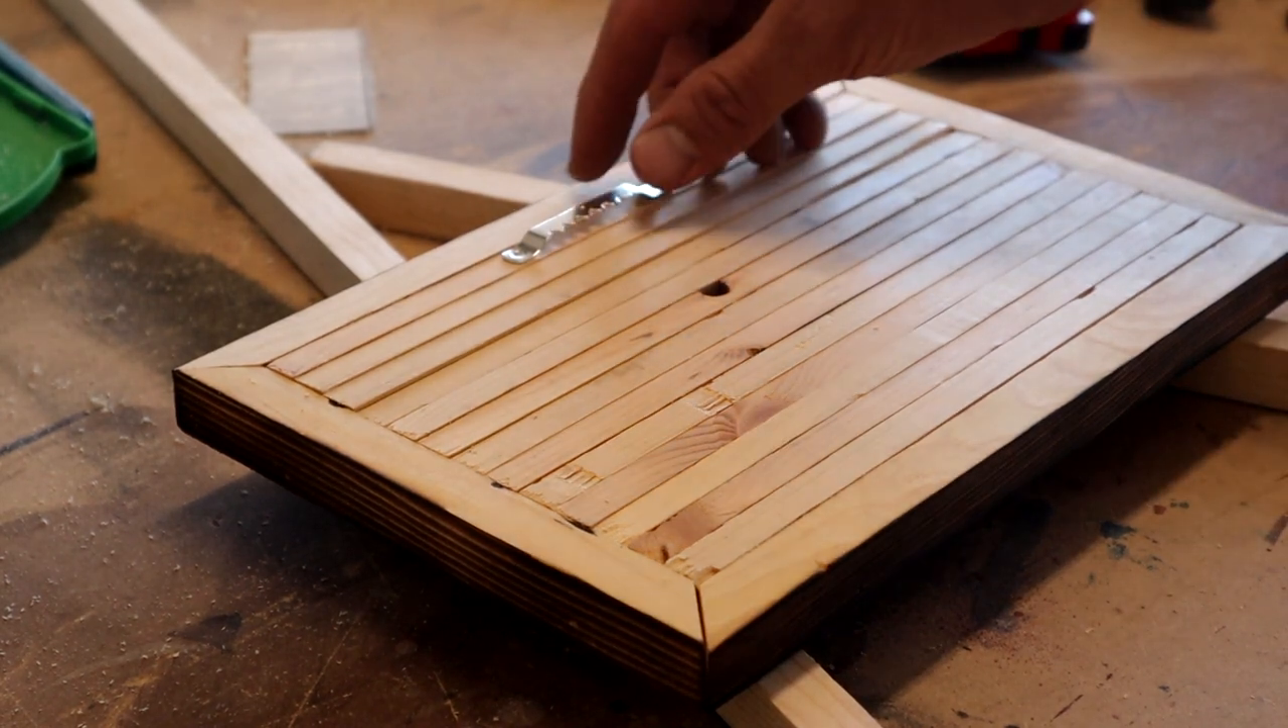All right so I got my frame put on.